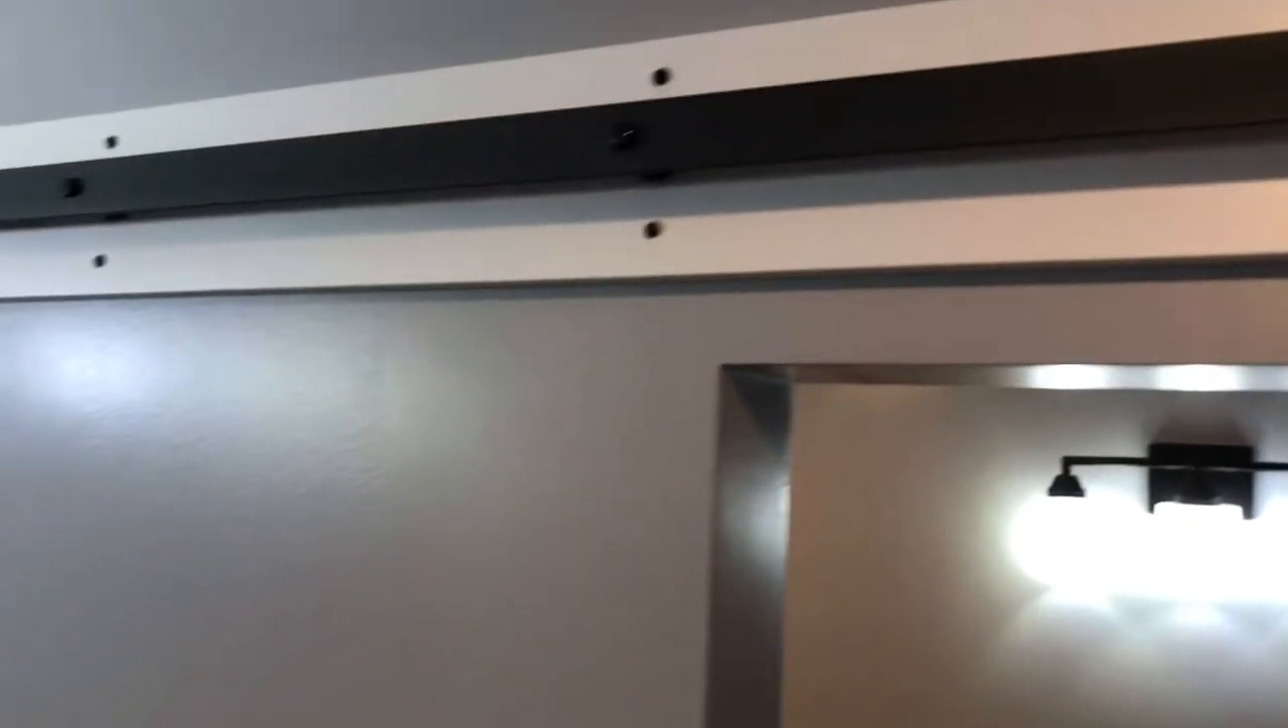Okay, so I got the, uh, top rail mounted up there.